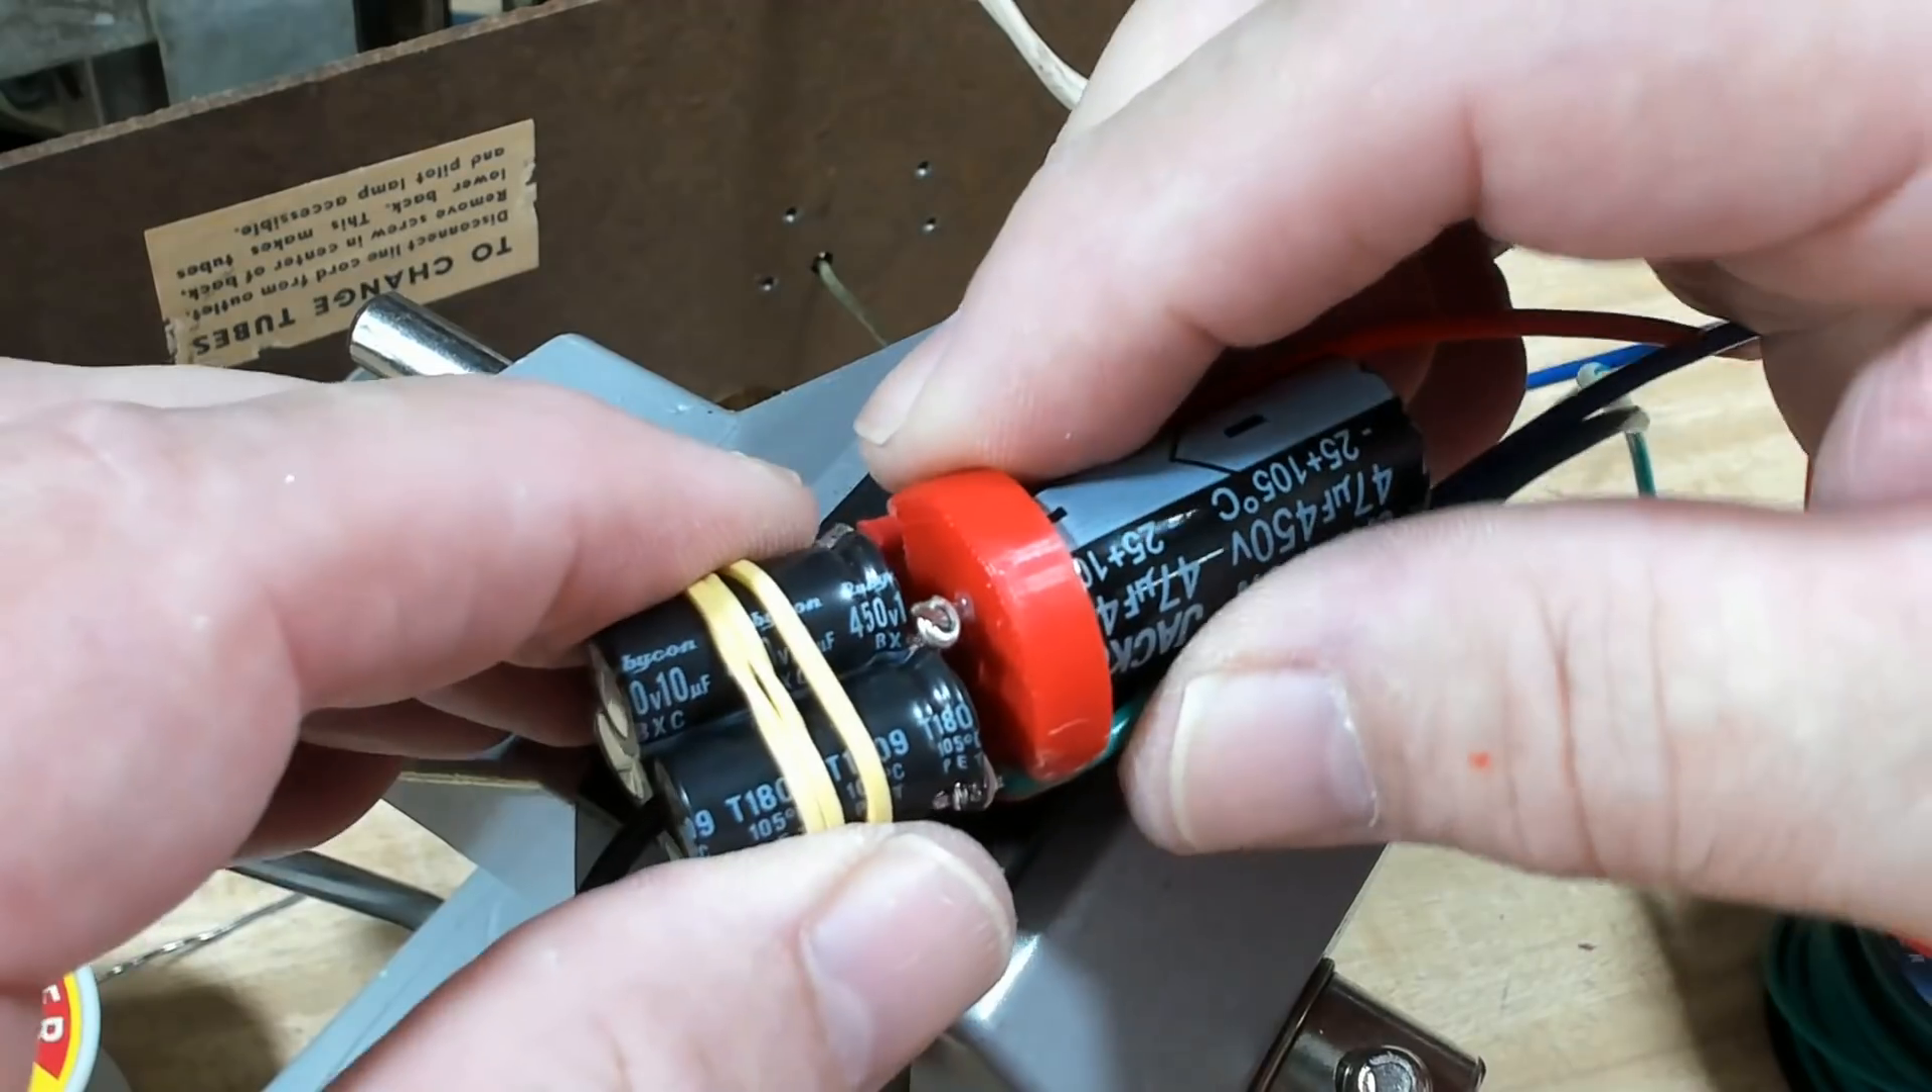Here's the other 47 microfarad capacitor. I've glued it onto a little plastic disc here as an insulator.